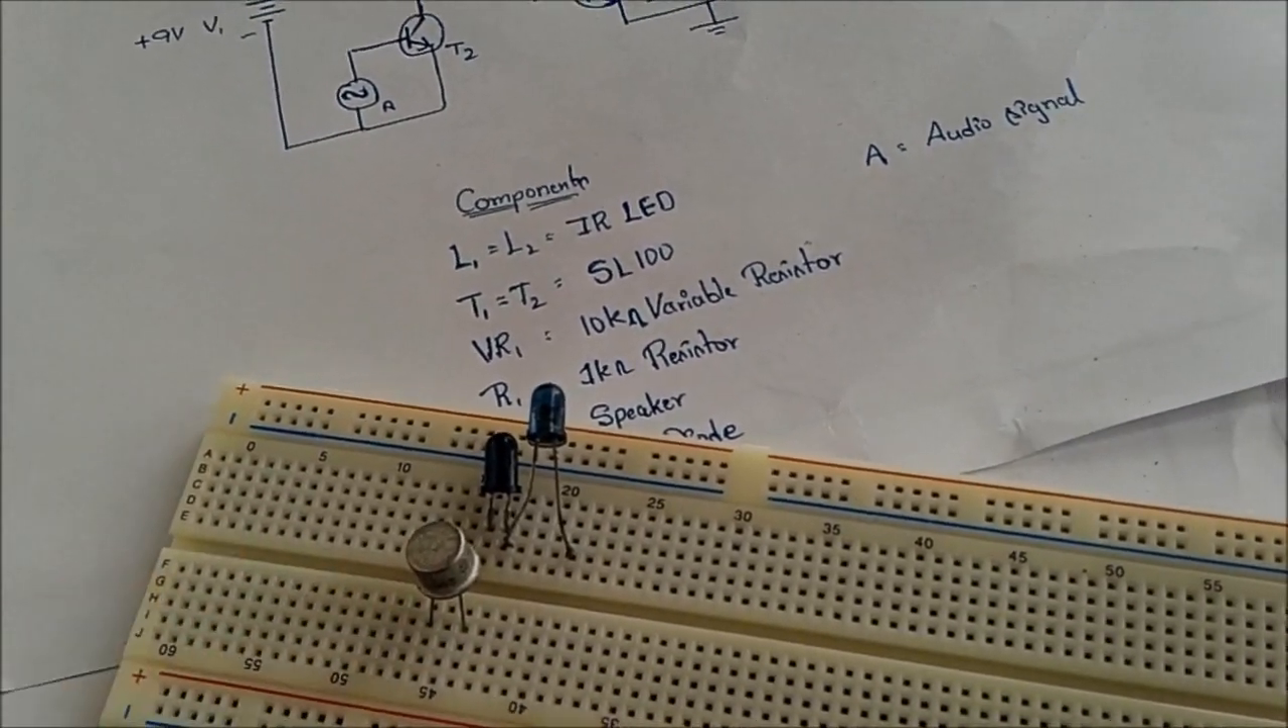Now I have placed the both IR LEDs and now we have to connect the base to audio signal.